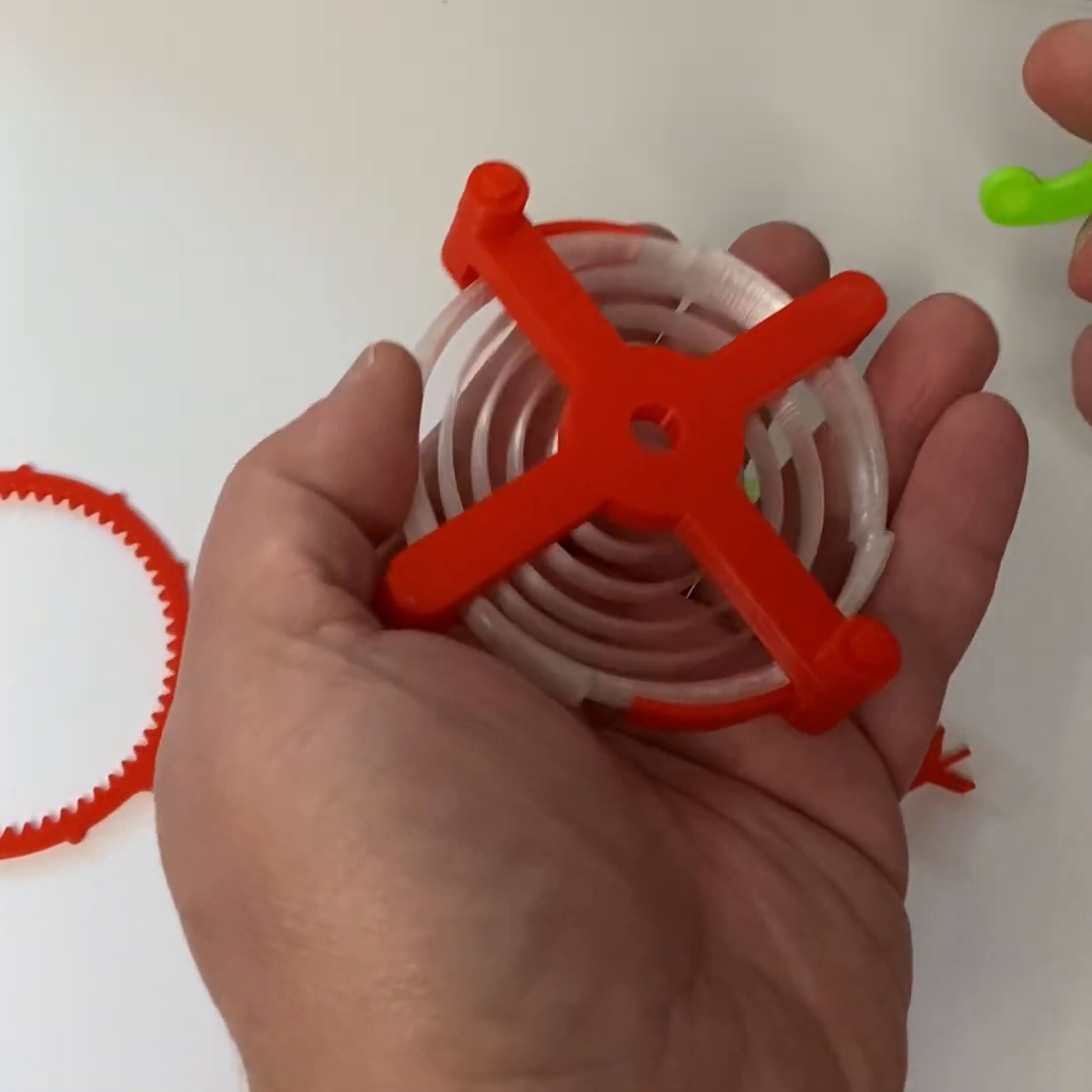So now we've got the spring on the base.